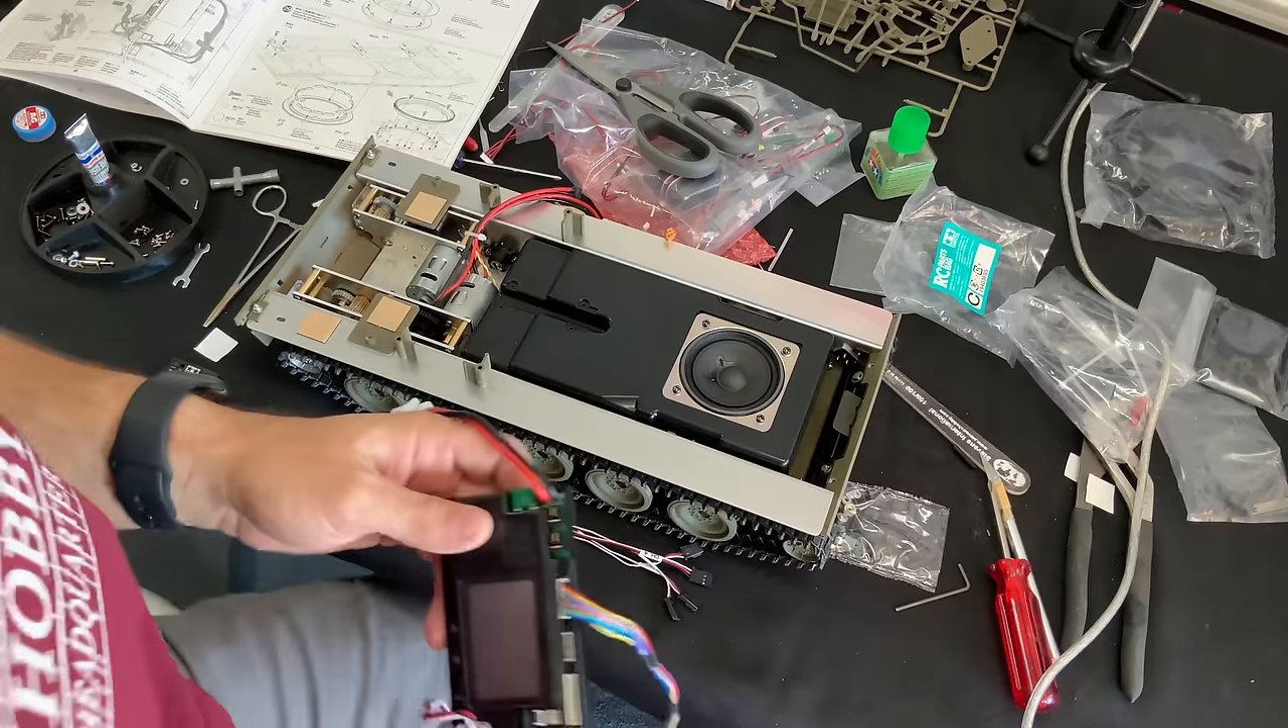Sound system is now in.